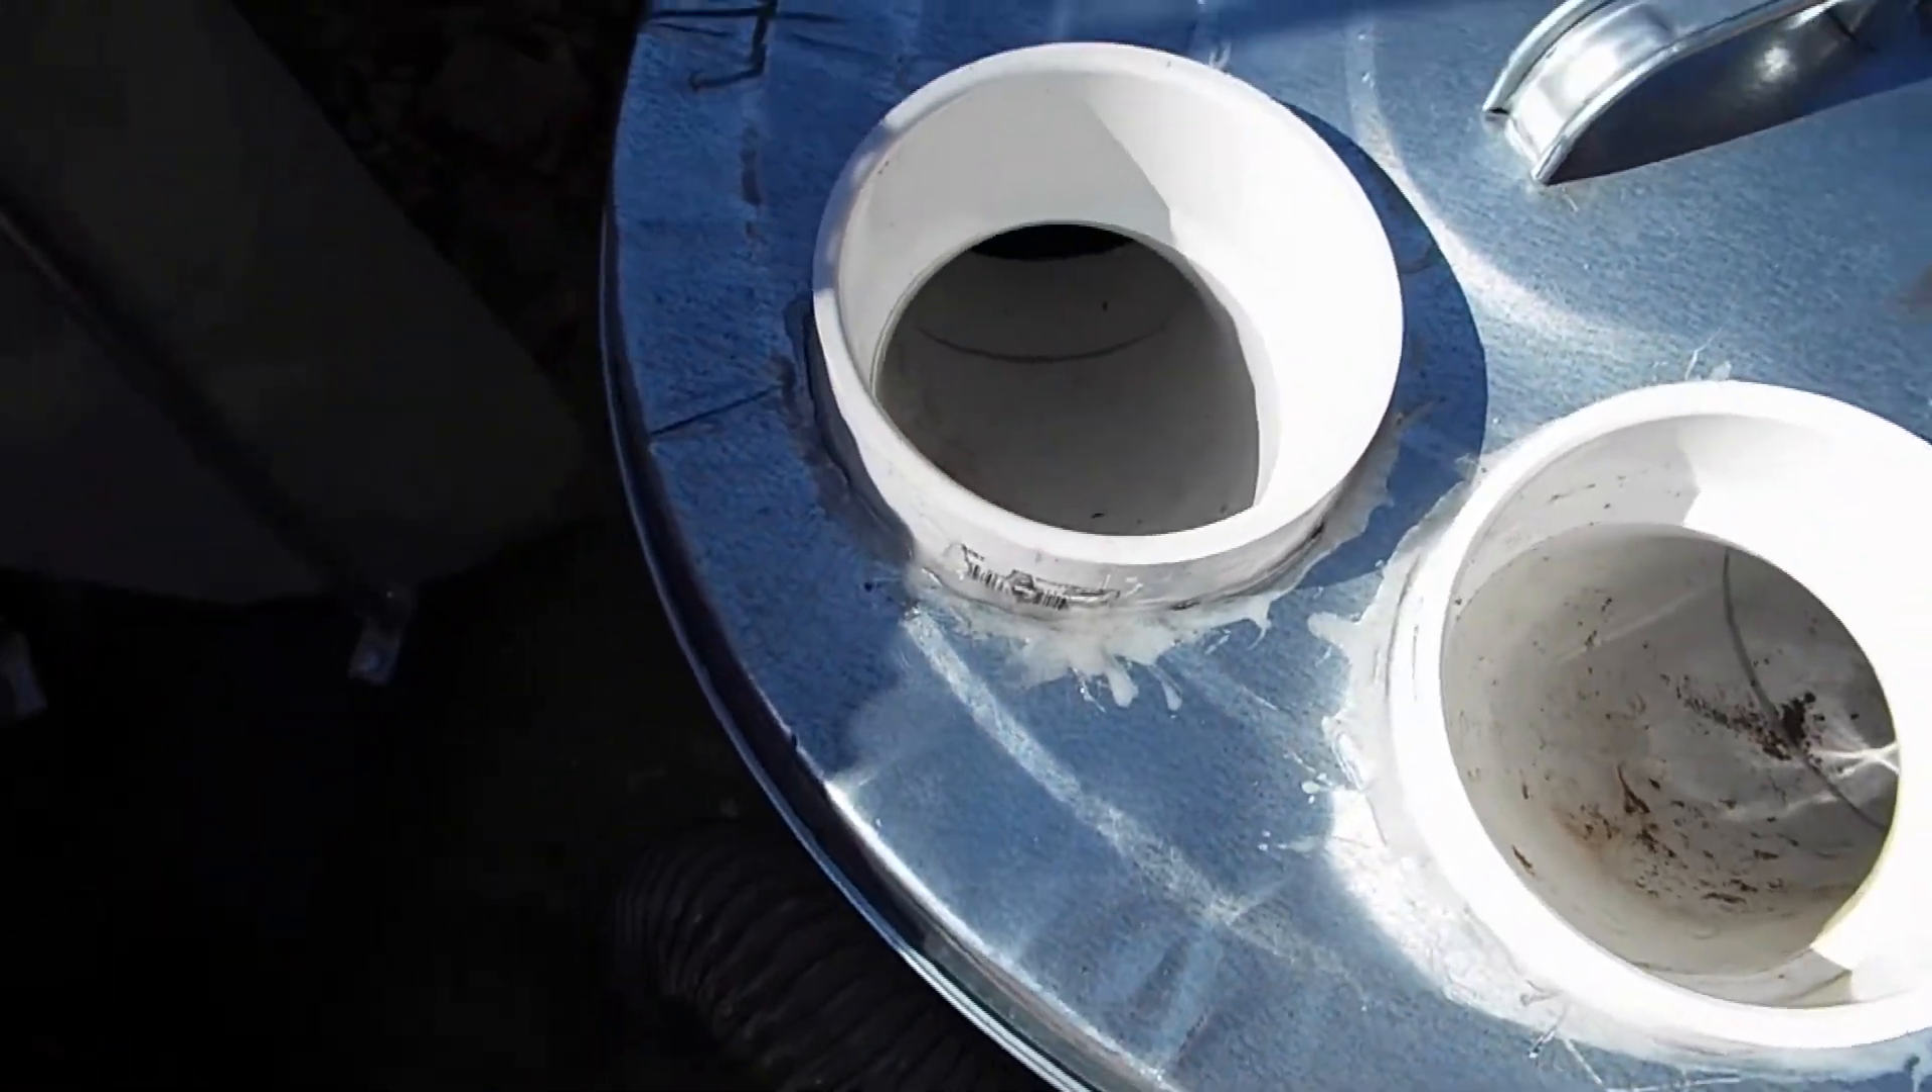So I'm done epoxying the PVC pipes into the lid here and what I'm going to do is take a piece of this flex hose and cut off maybe about a three or four foot section of it.